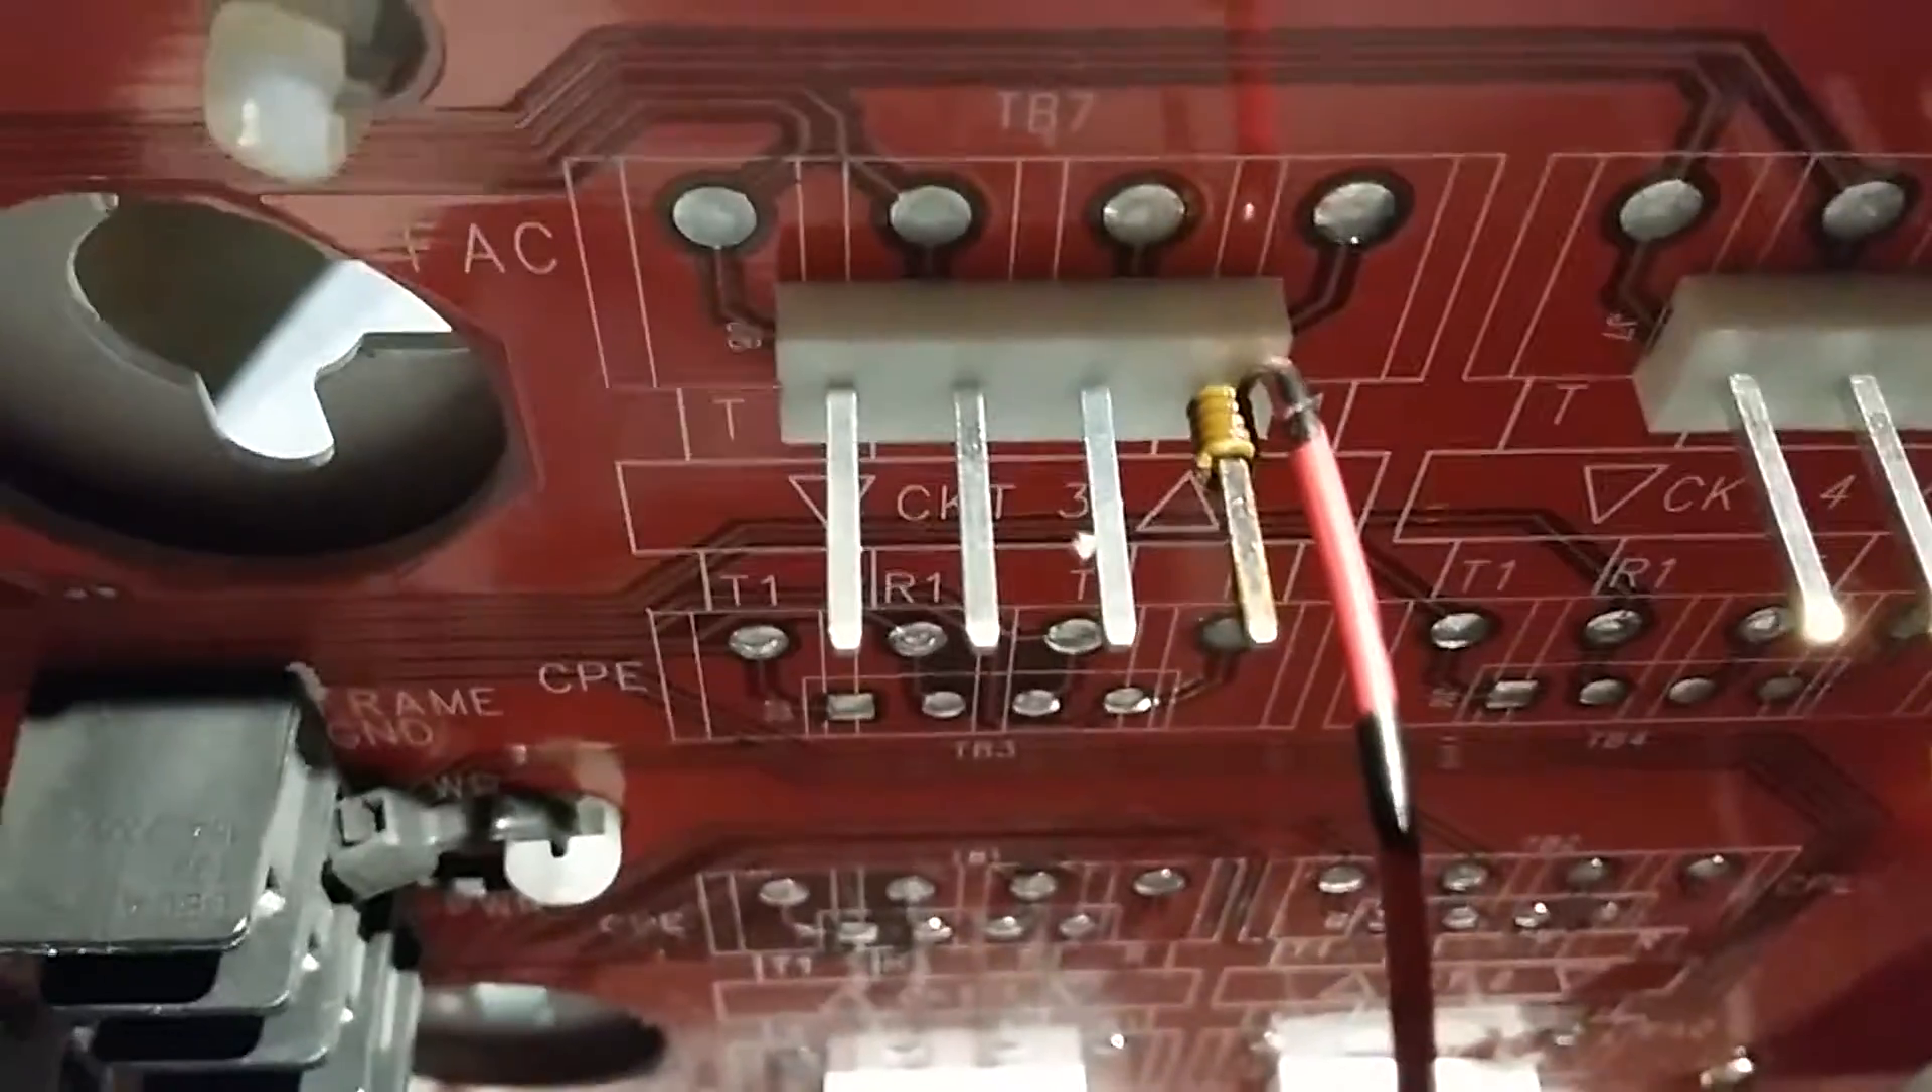But you can see how it wrapped the wire around that binding post.